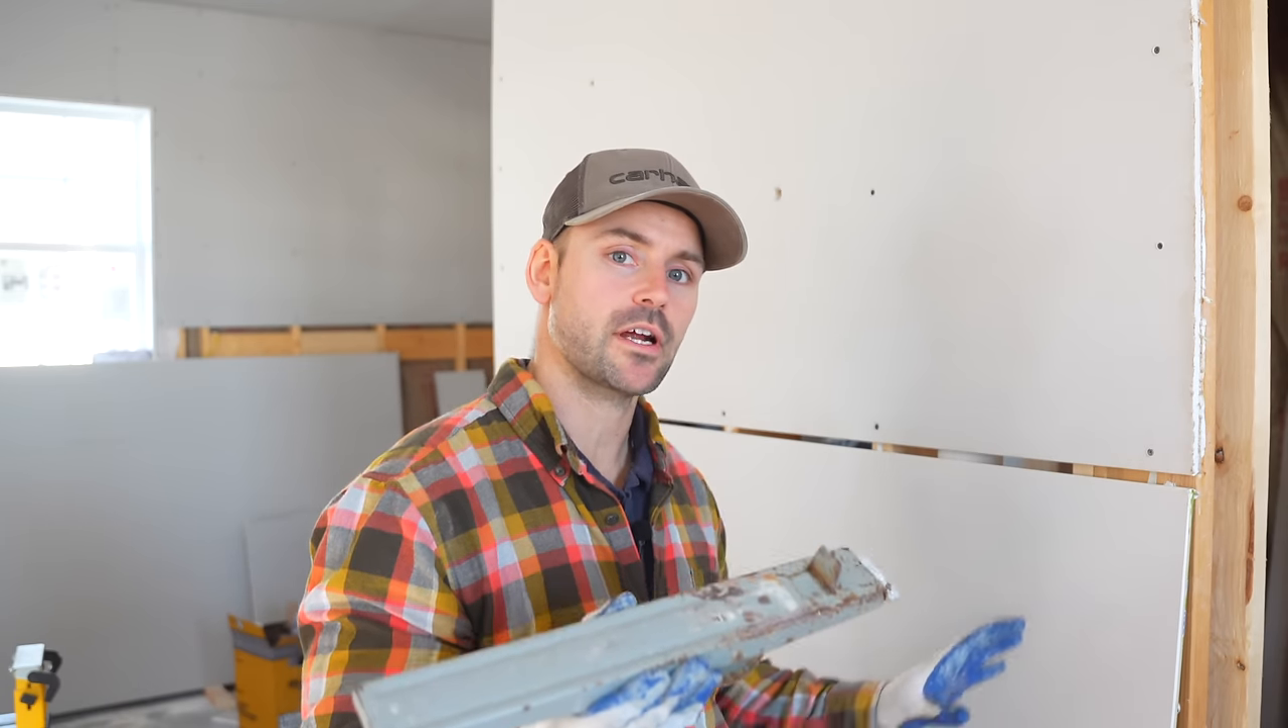As you can see this bottom row there's a gap here.